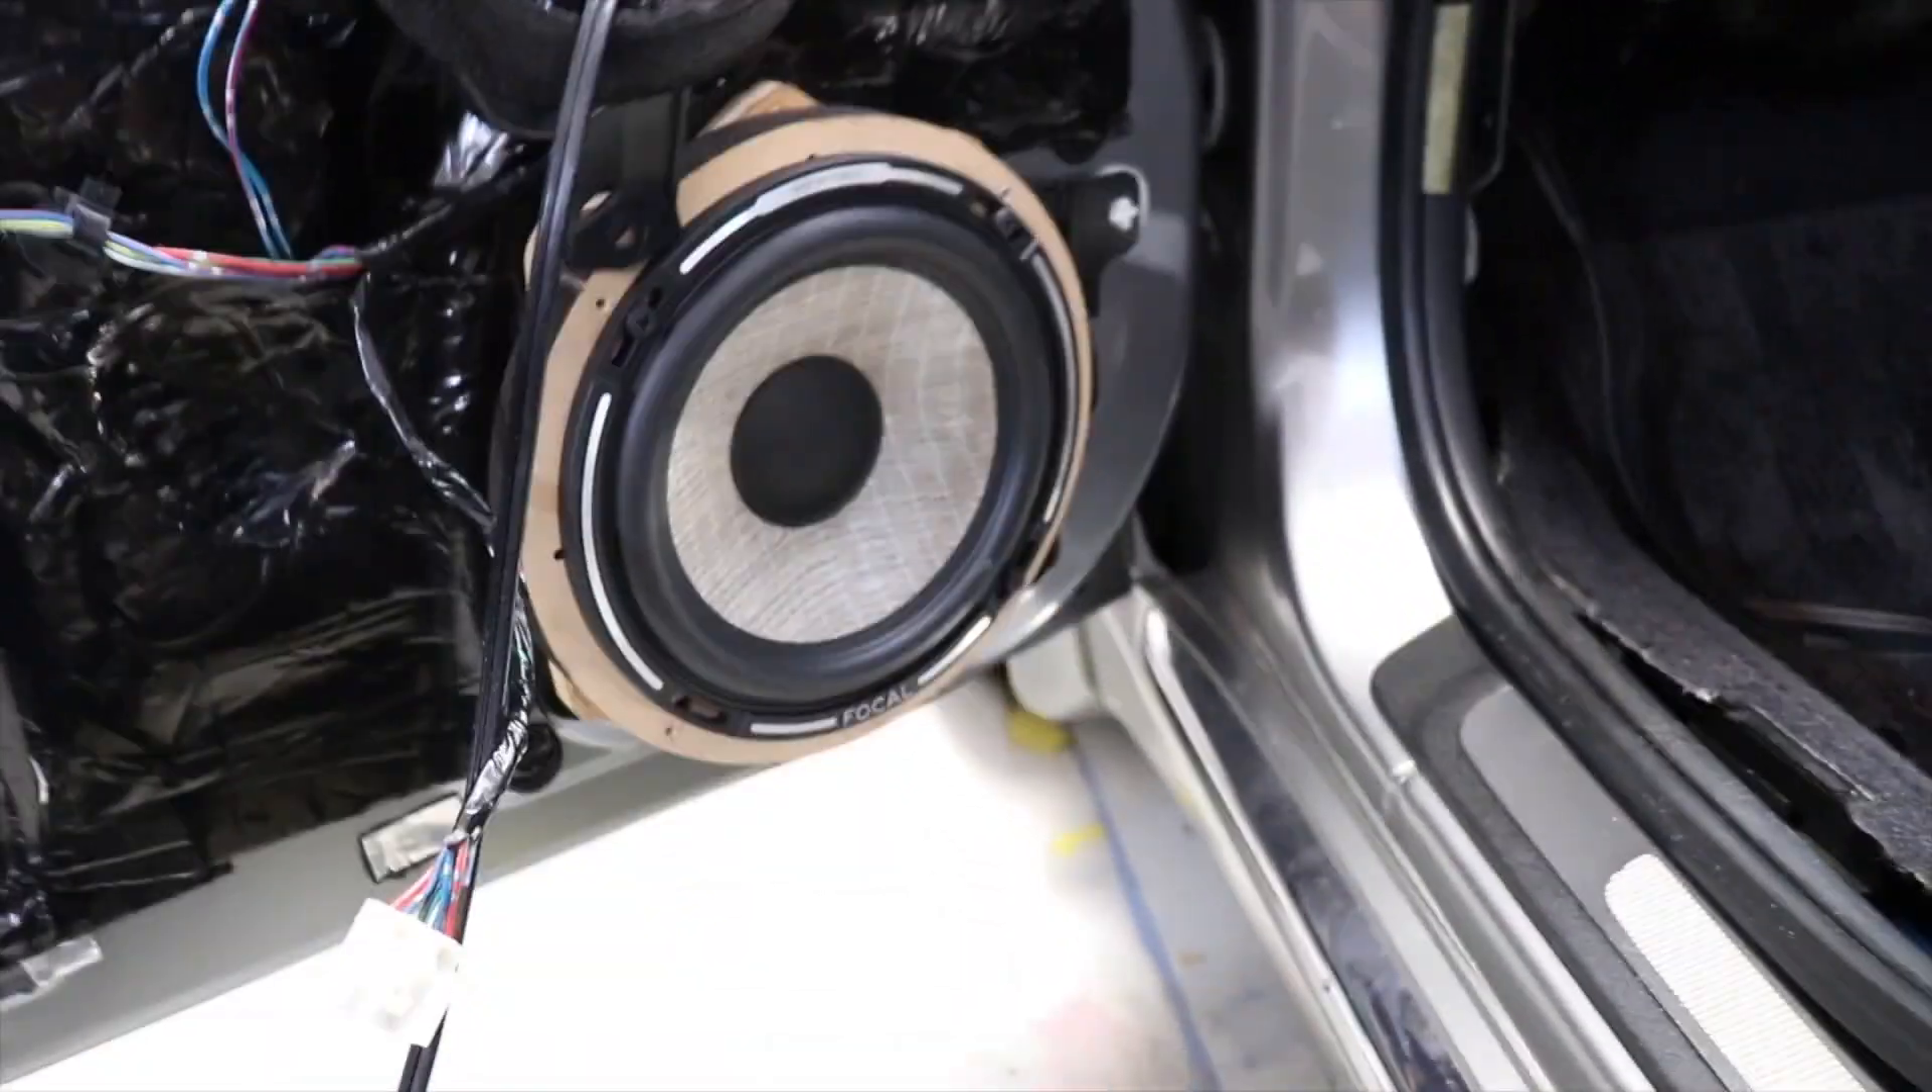Yeah okay so I got the woofer mounted in the door on both the bits of wood.